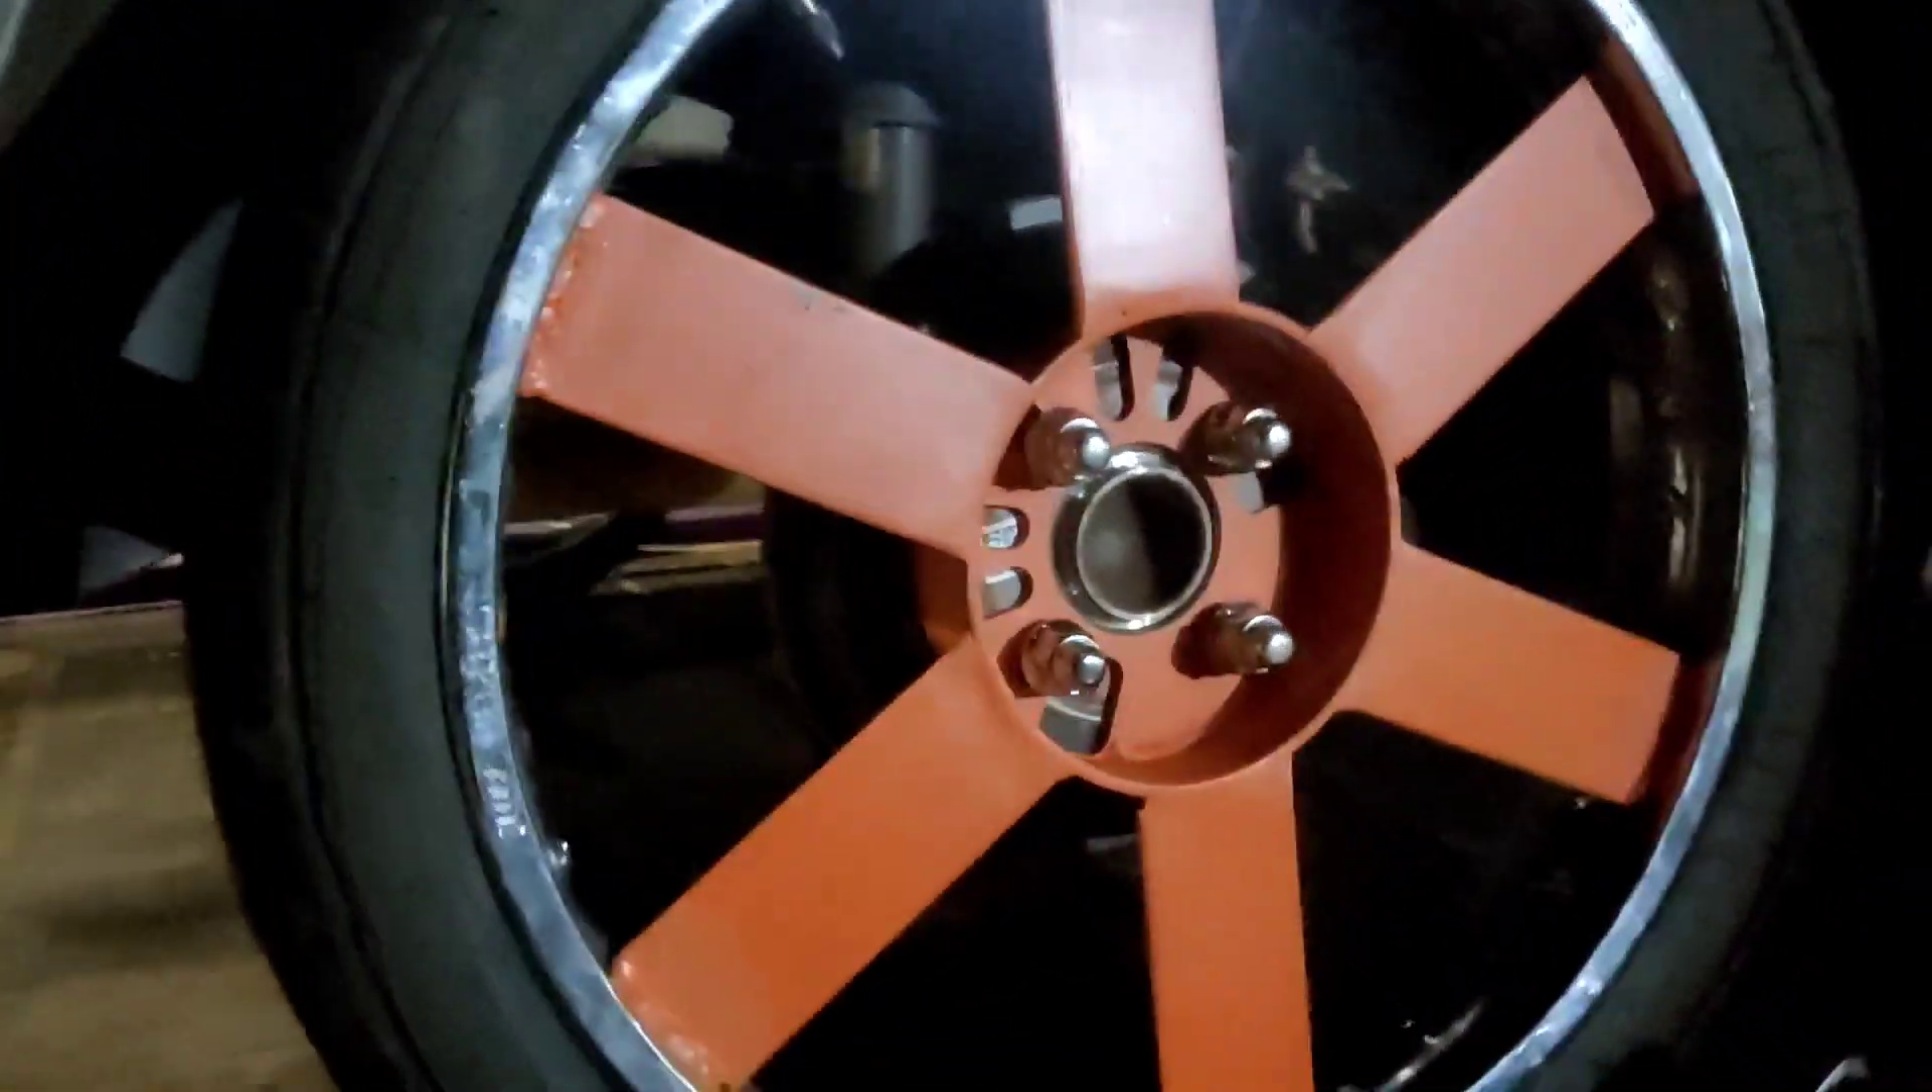Aqui deu os quatro parafusos. Certinho.